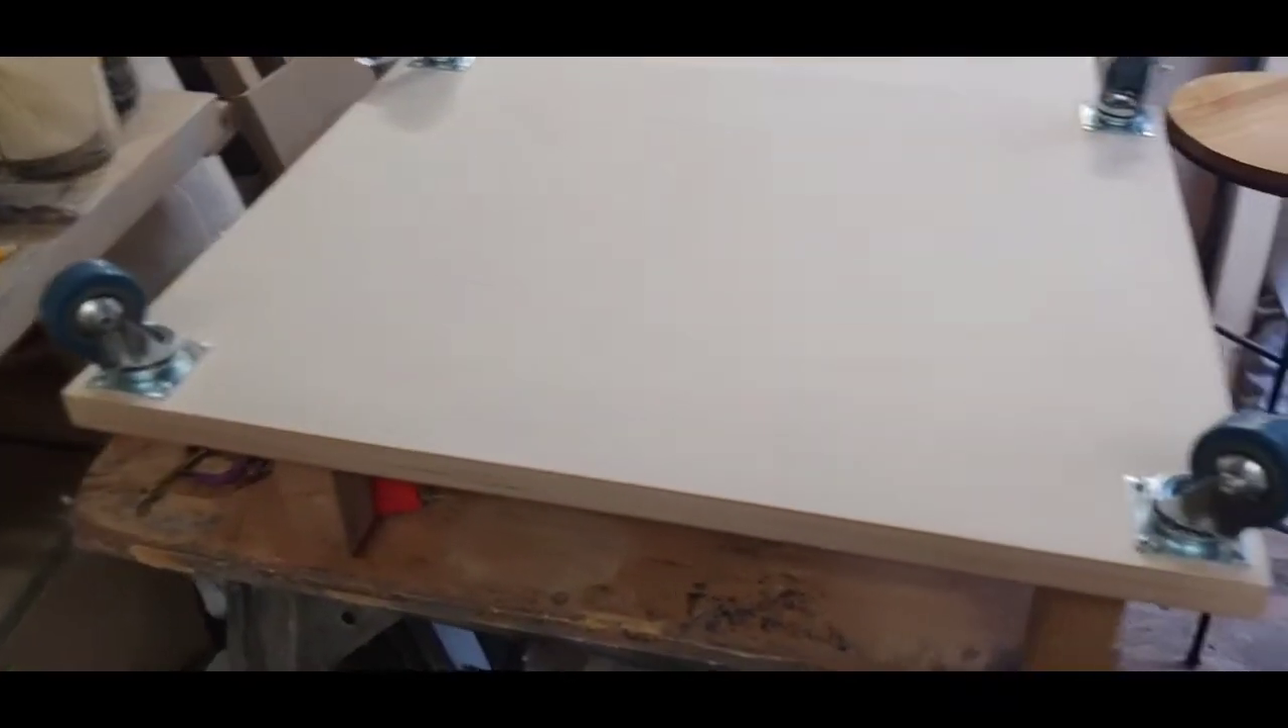So here we have our four casters on the base of our rack.